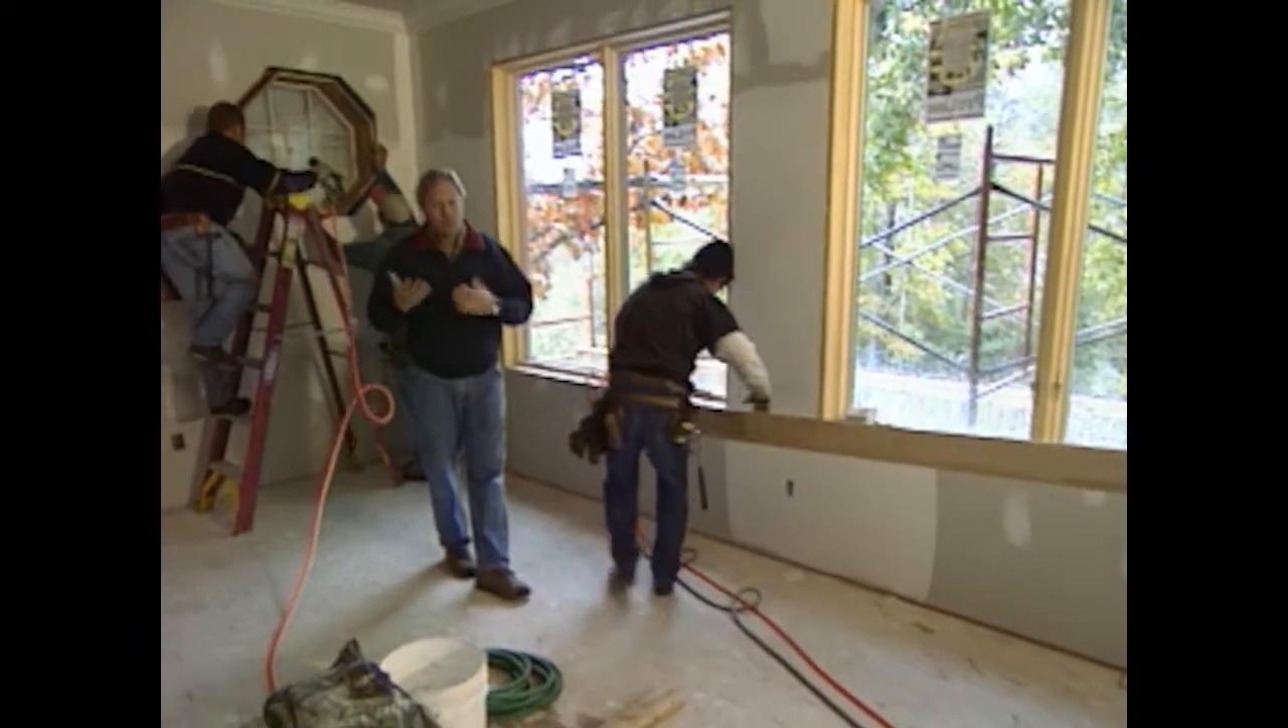Now that all of the sheetrock is up and completely finished and we have all of our windows in, we can start the trim stage of this project.